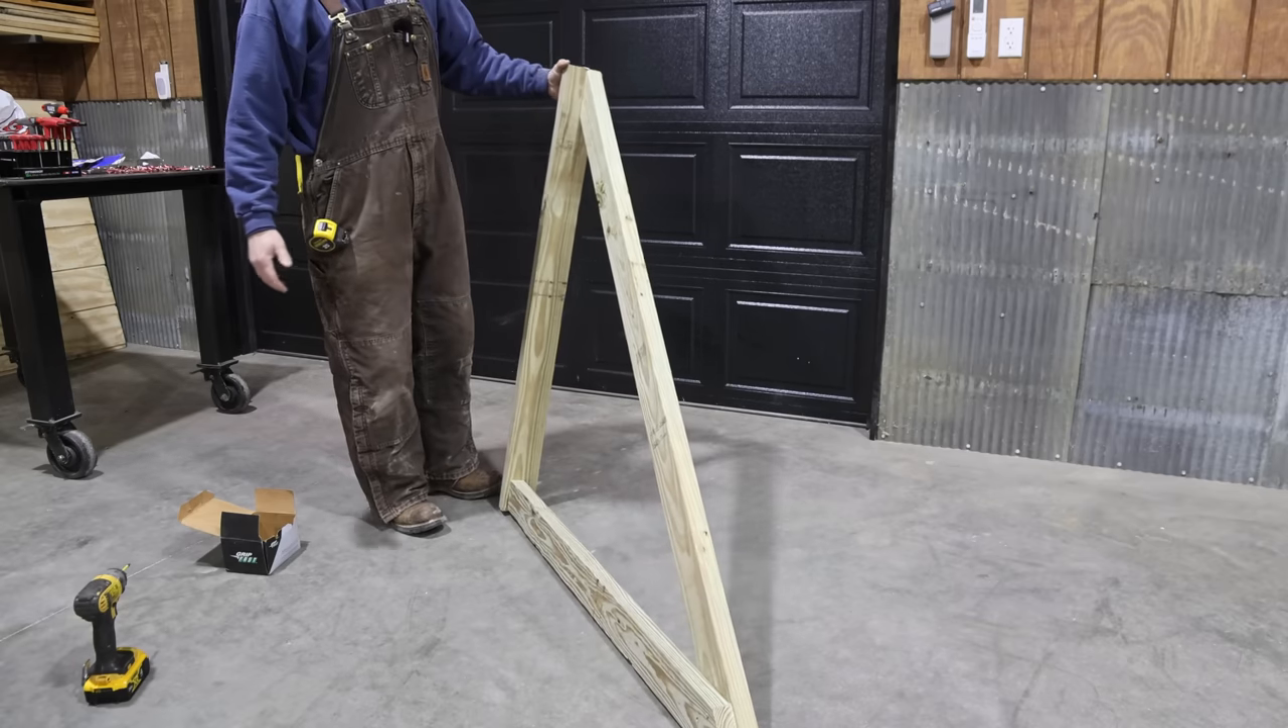Alright, so right there is what one of the frames look like. So now I just basically need to go ahead and build three more.